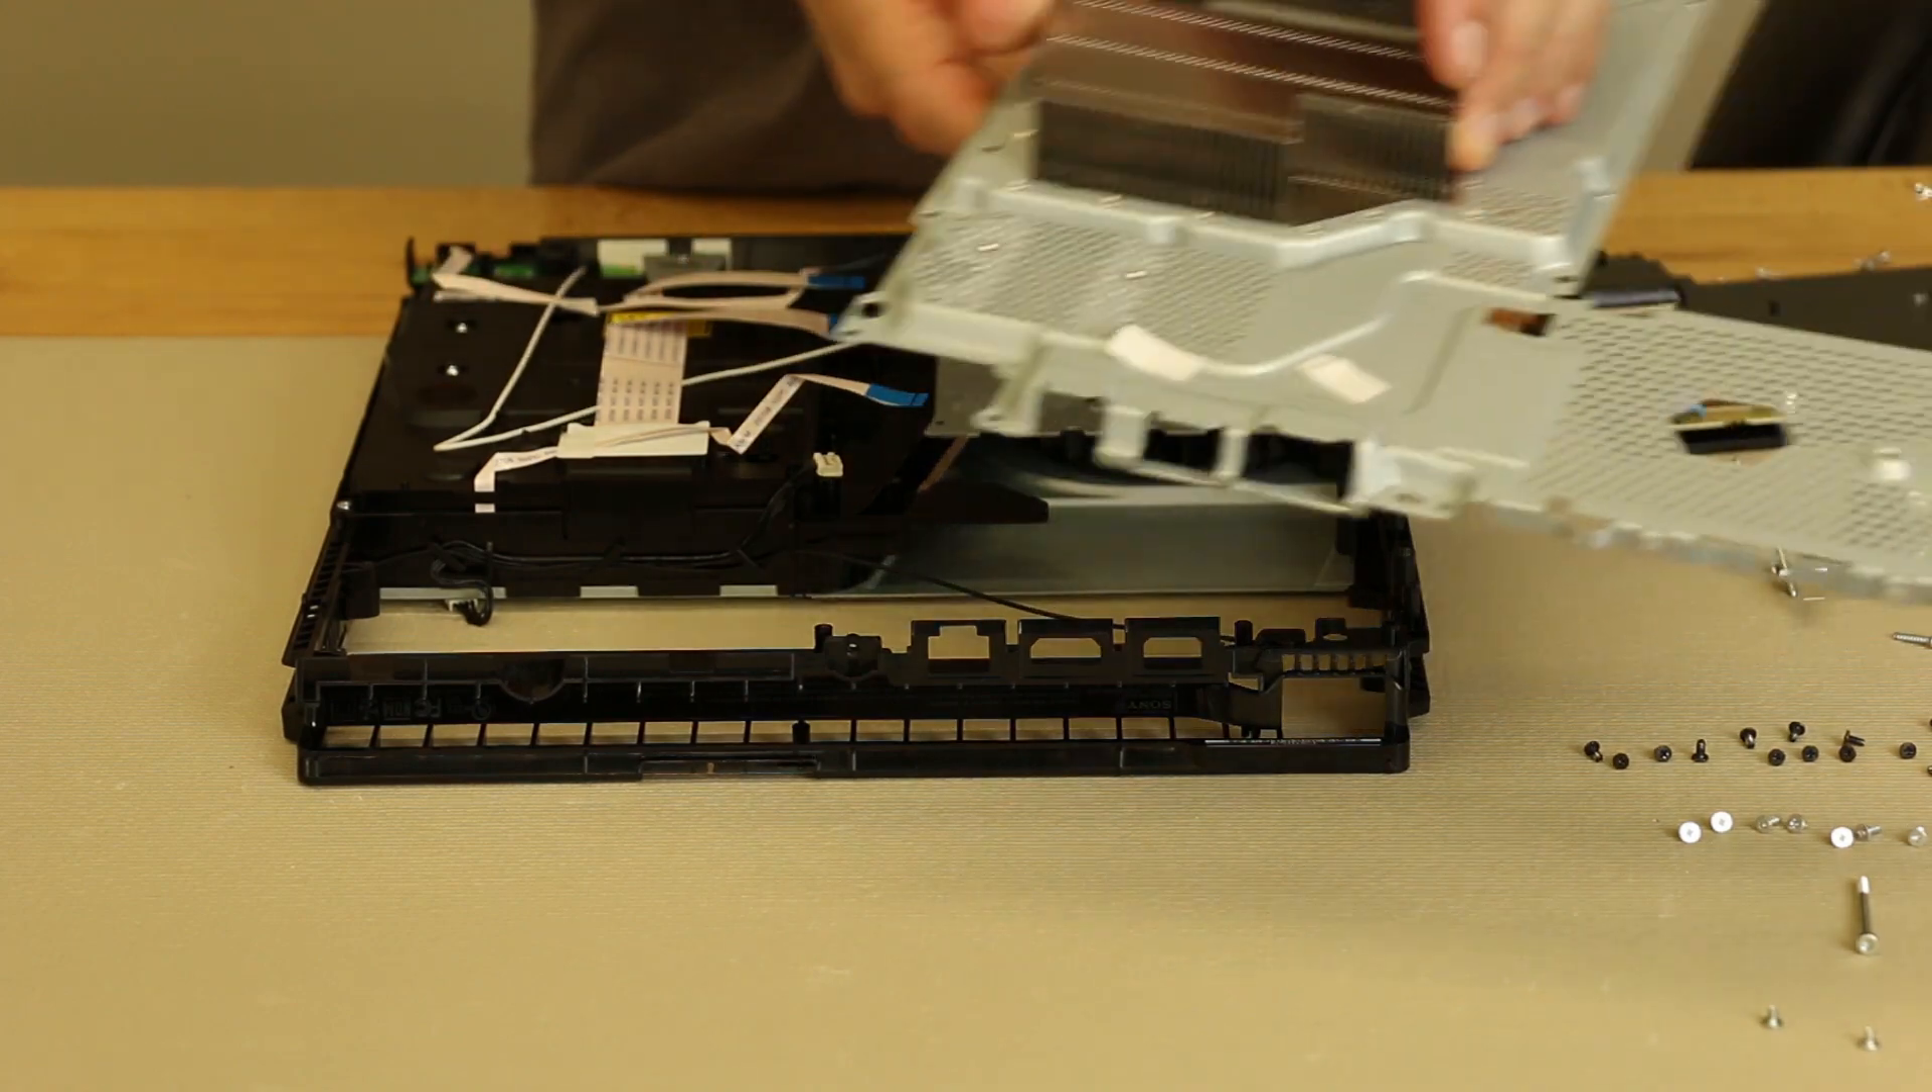All right, our PS4 Slim is down to just the disk drive left, and so the next thing that needs to go in is the metal plate right here that has the heat sink on it.